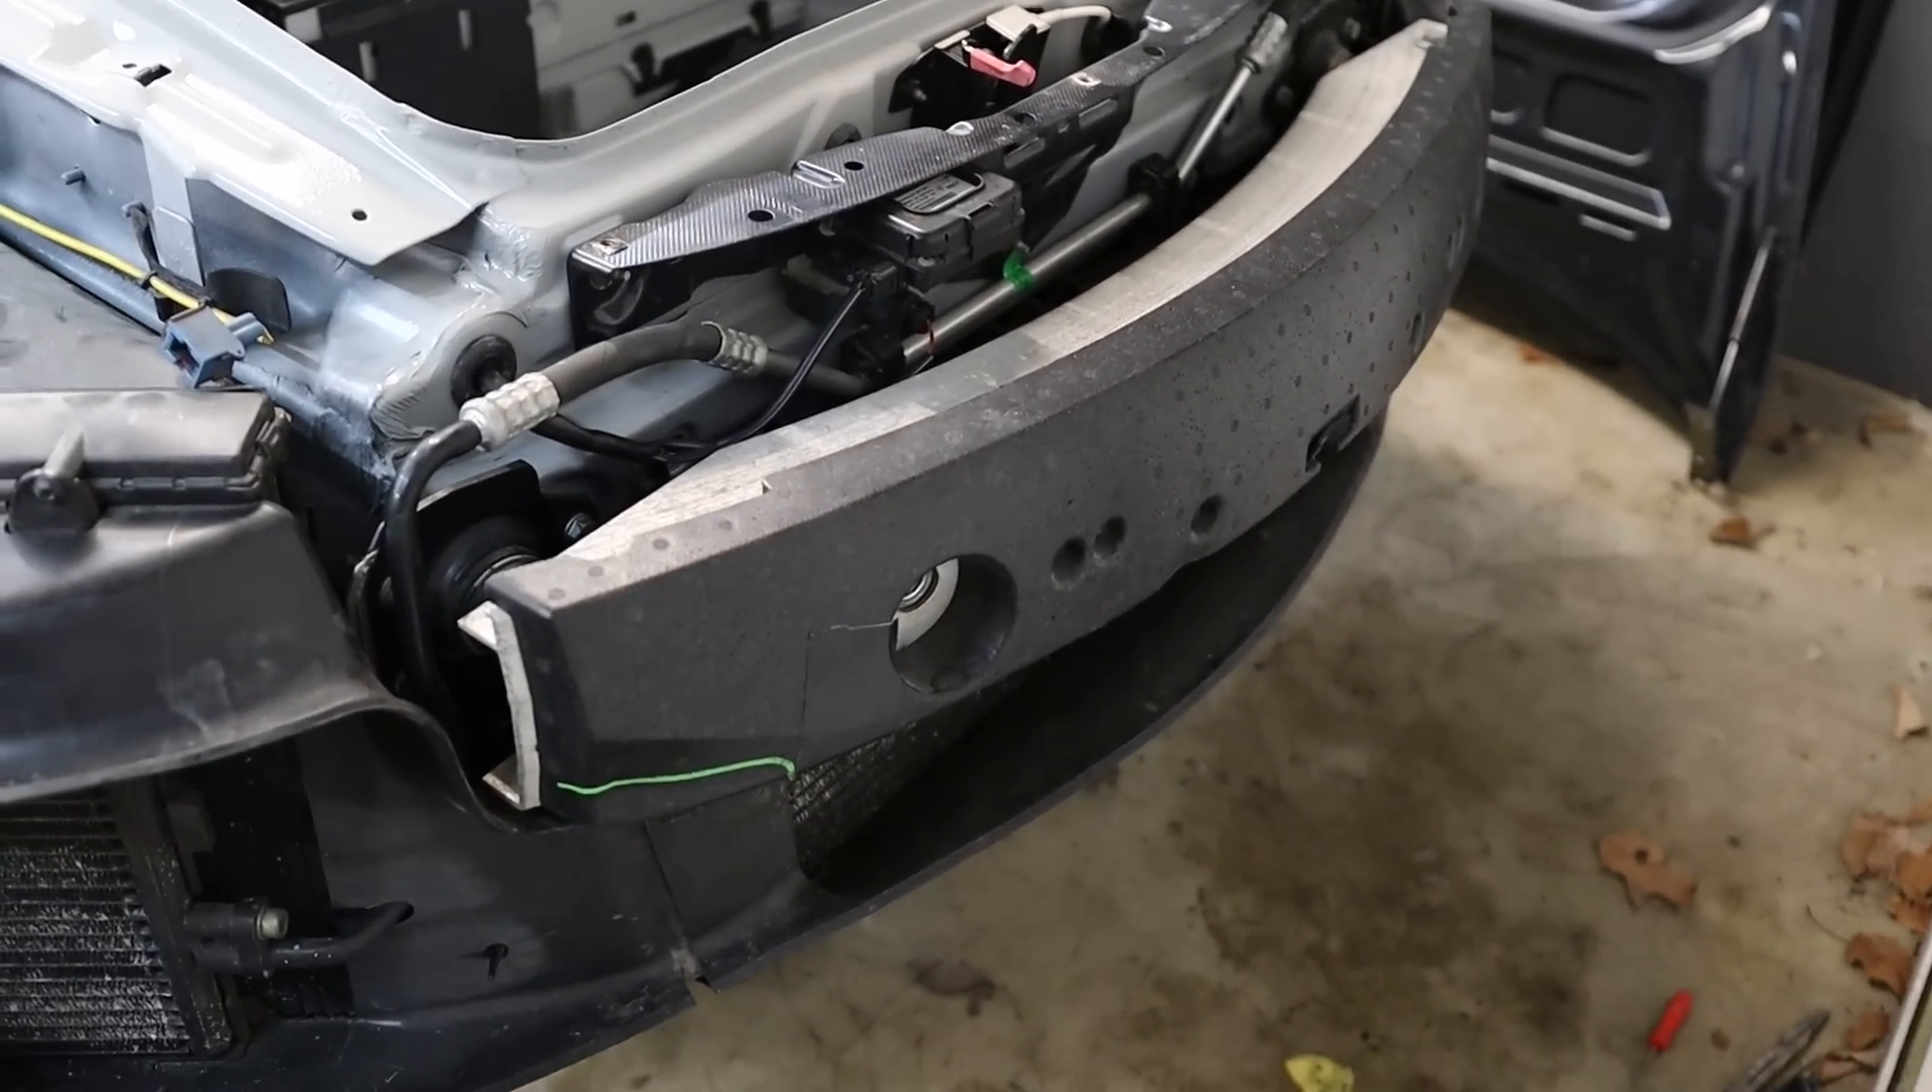With those parts installed i think i can call the front end a wrap really just needs a front bumper installed on there.